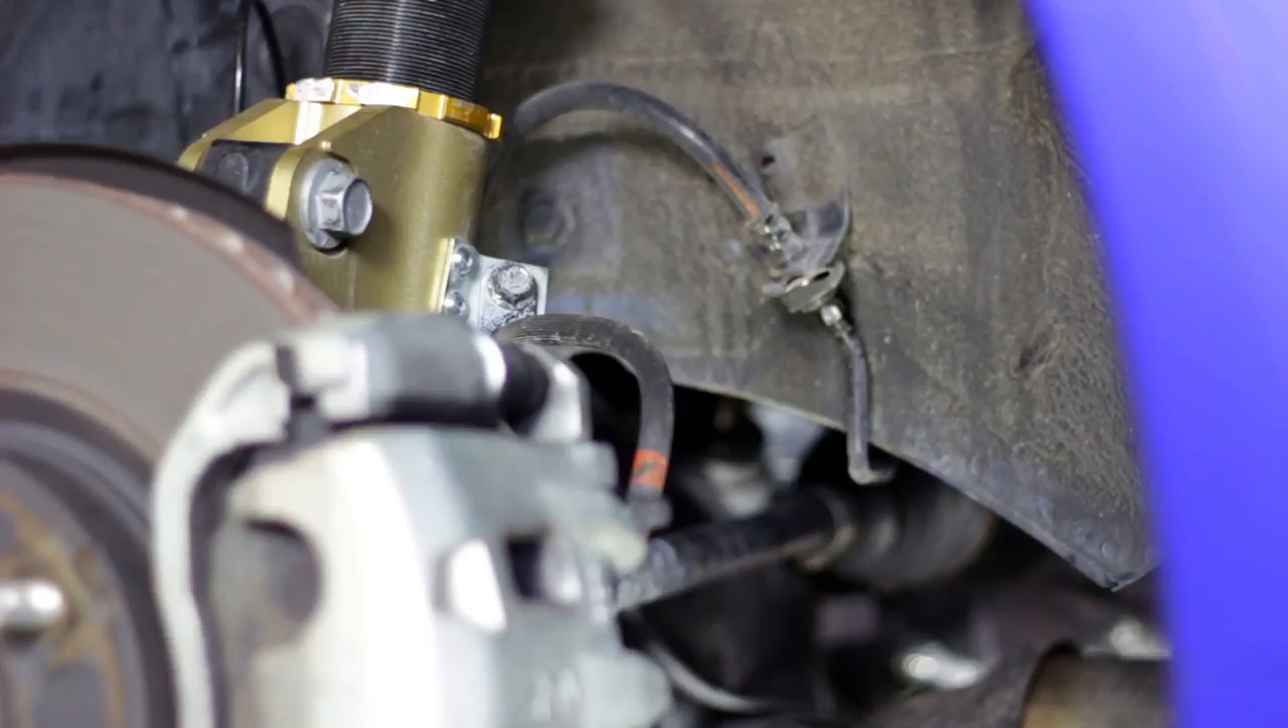With the wheel taken off, we can start getting this OEM brake system off.